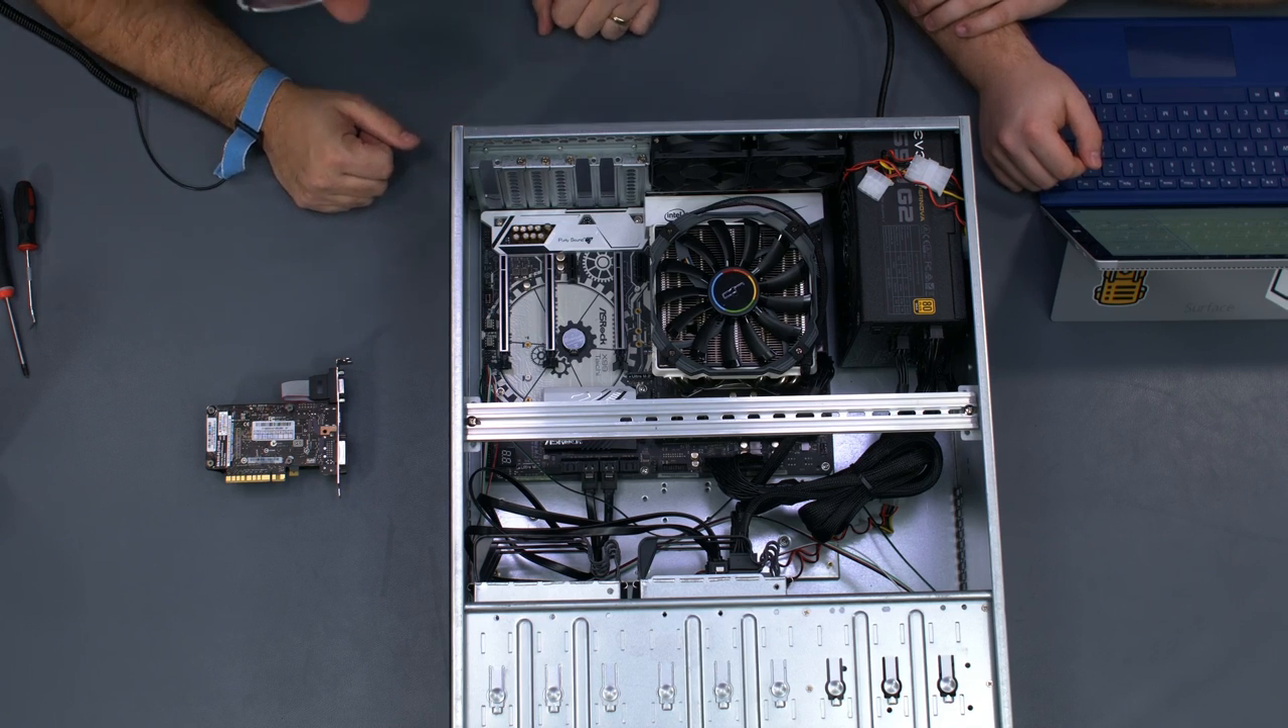So, we took the video card out.